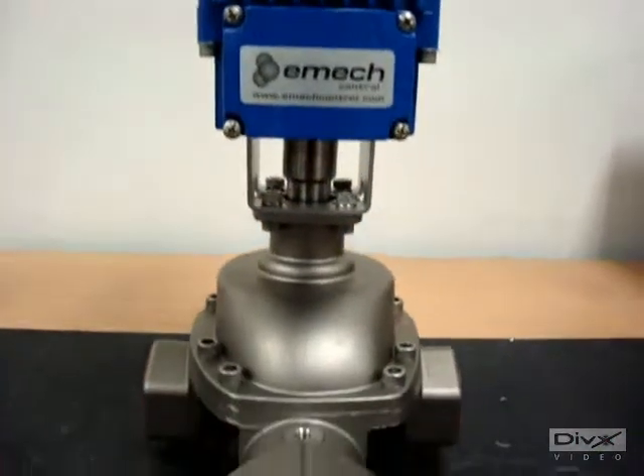This is how the actuator should look like when it's mounted on the valve.